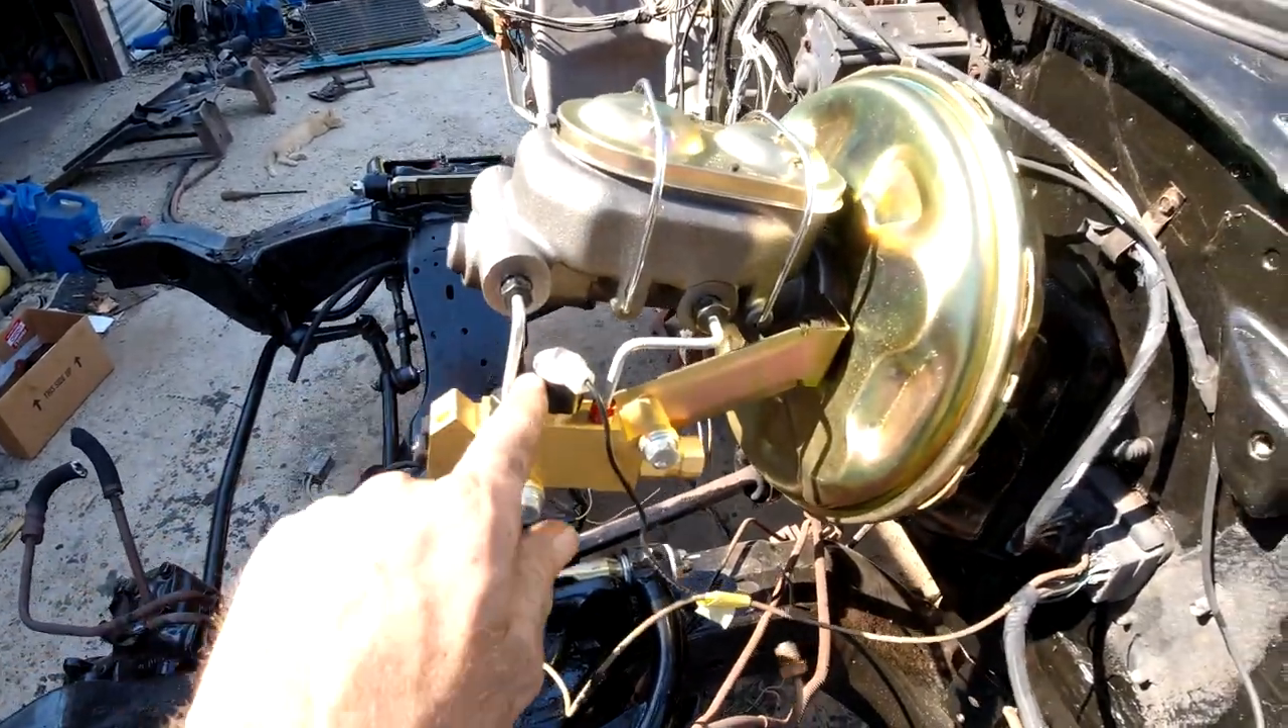Got the proportioning valve on there.